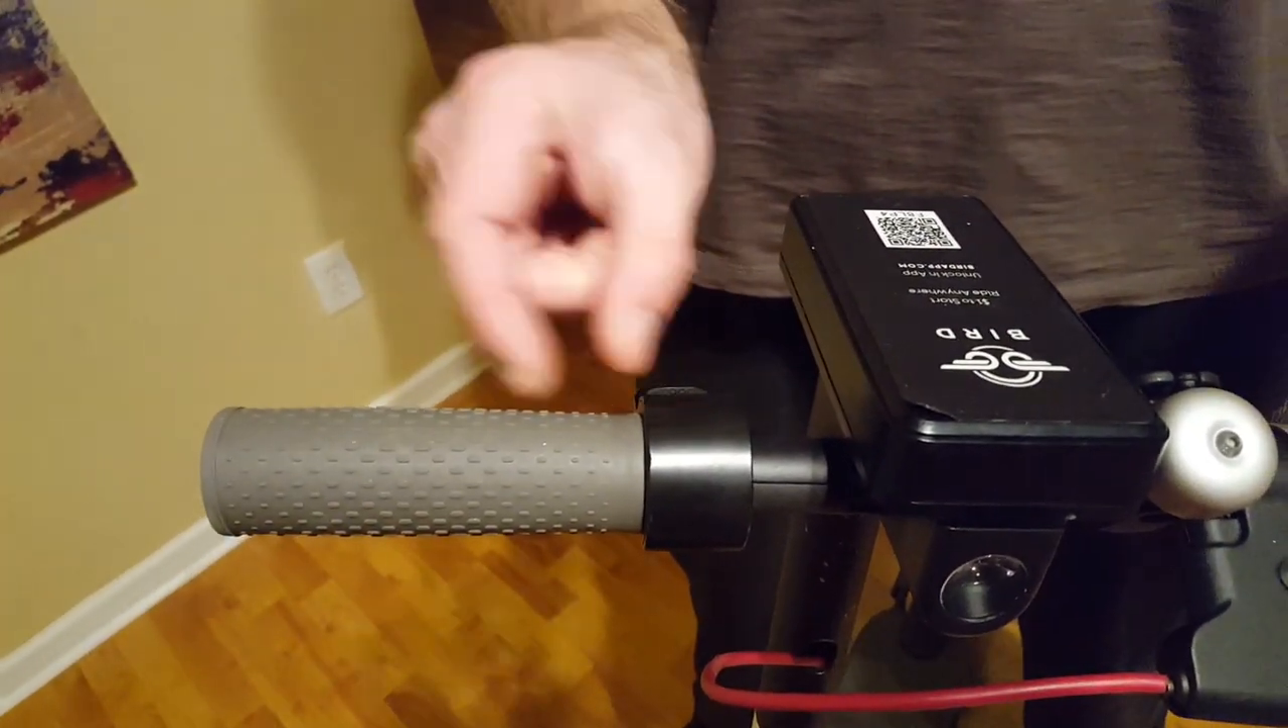There should be a gap between the handle and the throttle and there is no gap.